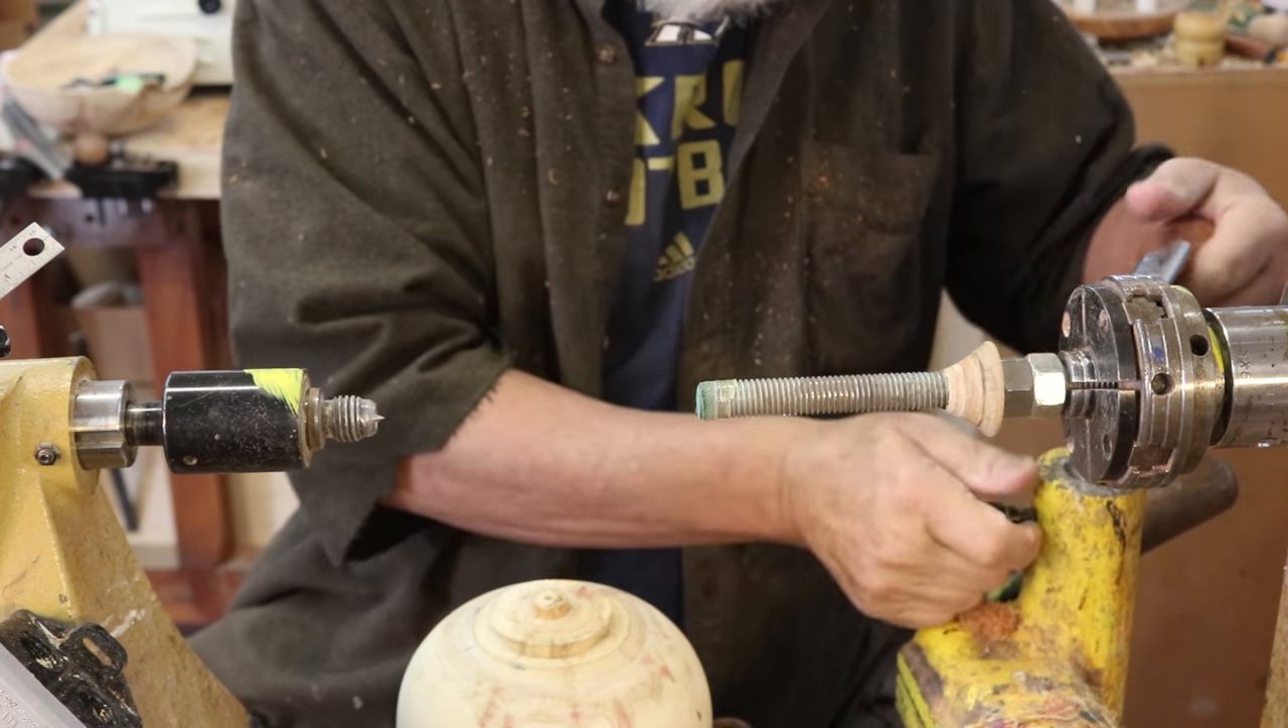I've got this threaded rod chucked up into my pin jaws right there.